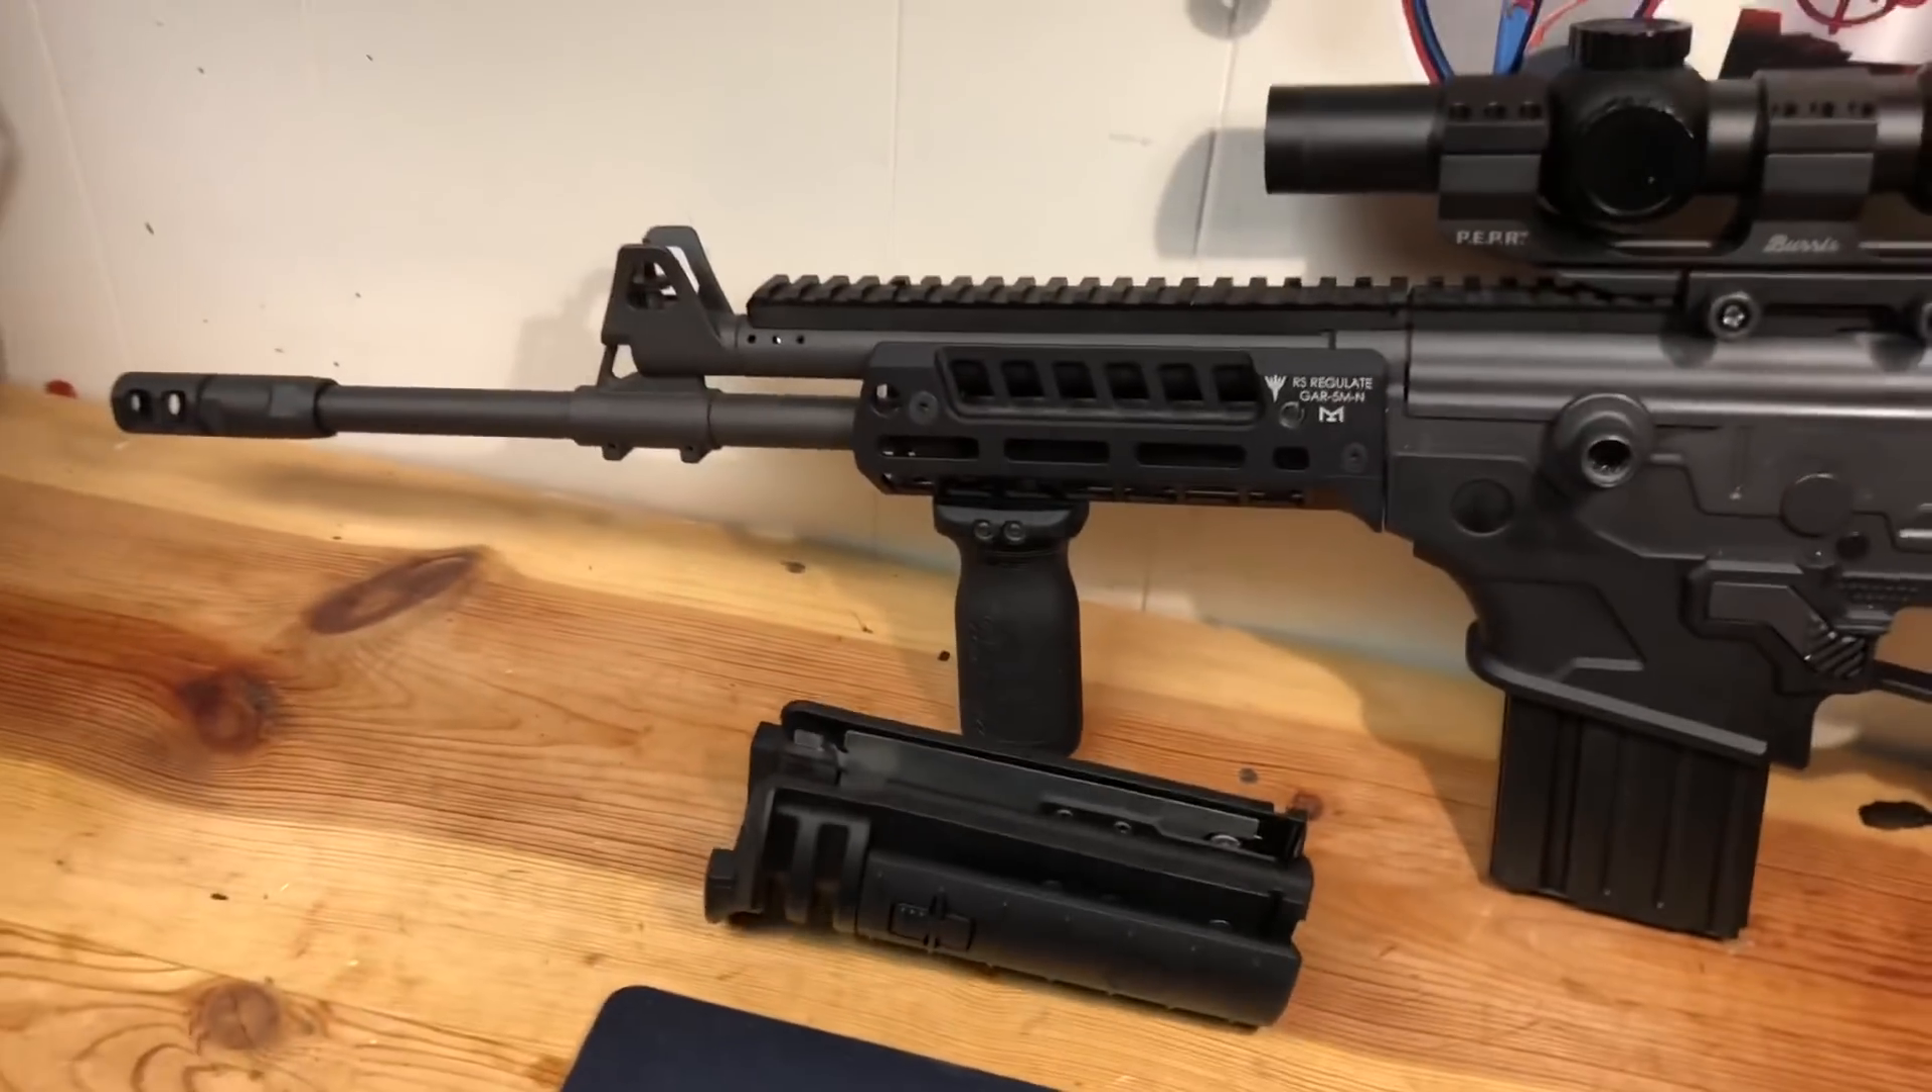We've replaced the handguard which was in that kind of configuration with something much smaller and much lighter.